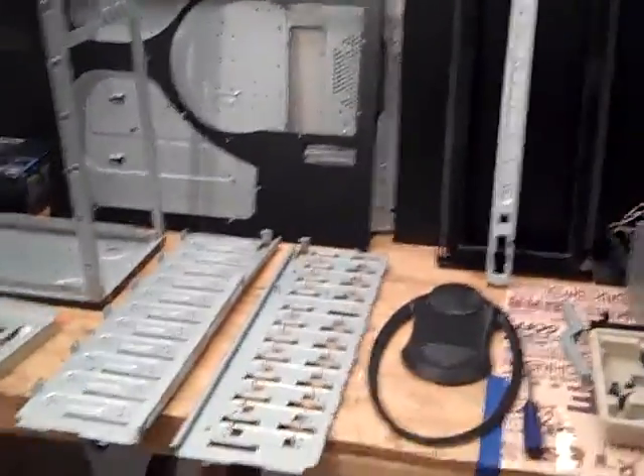So got this case completely pulled apart.